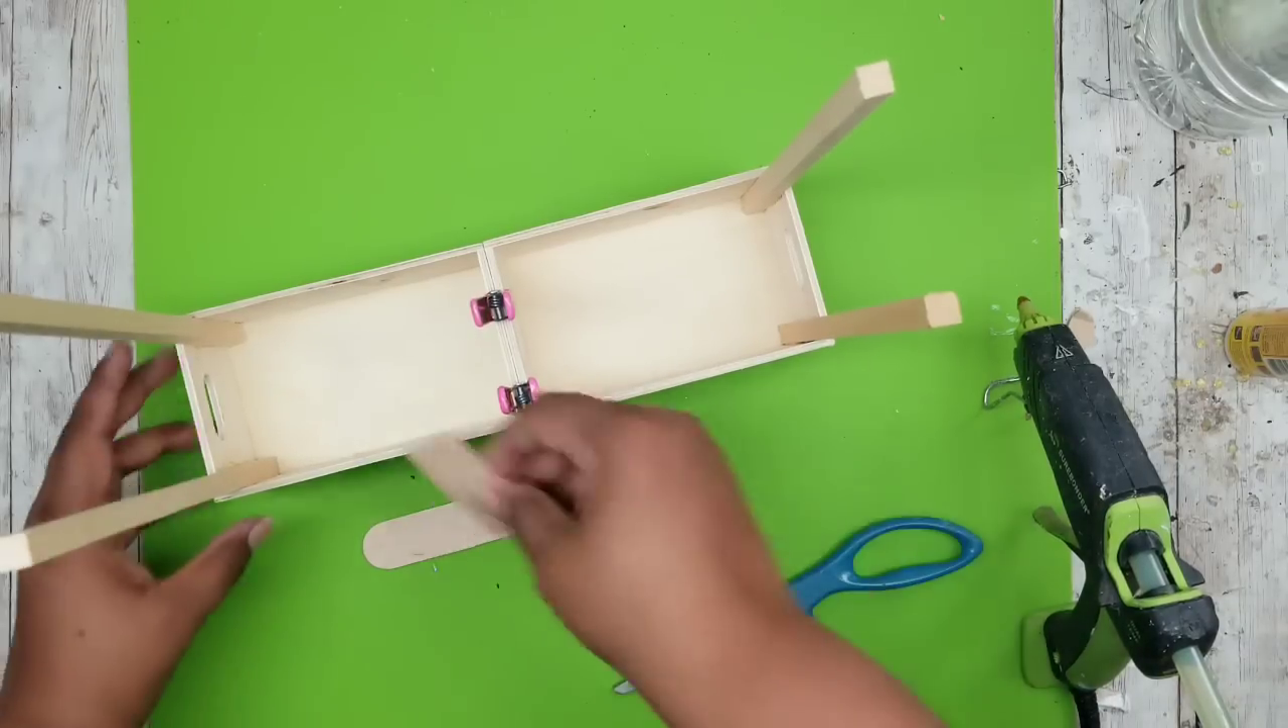So I'm going to add one of these dowels to each one of the corners and there you have it you have your four supports at the corner of your planter crate.